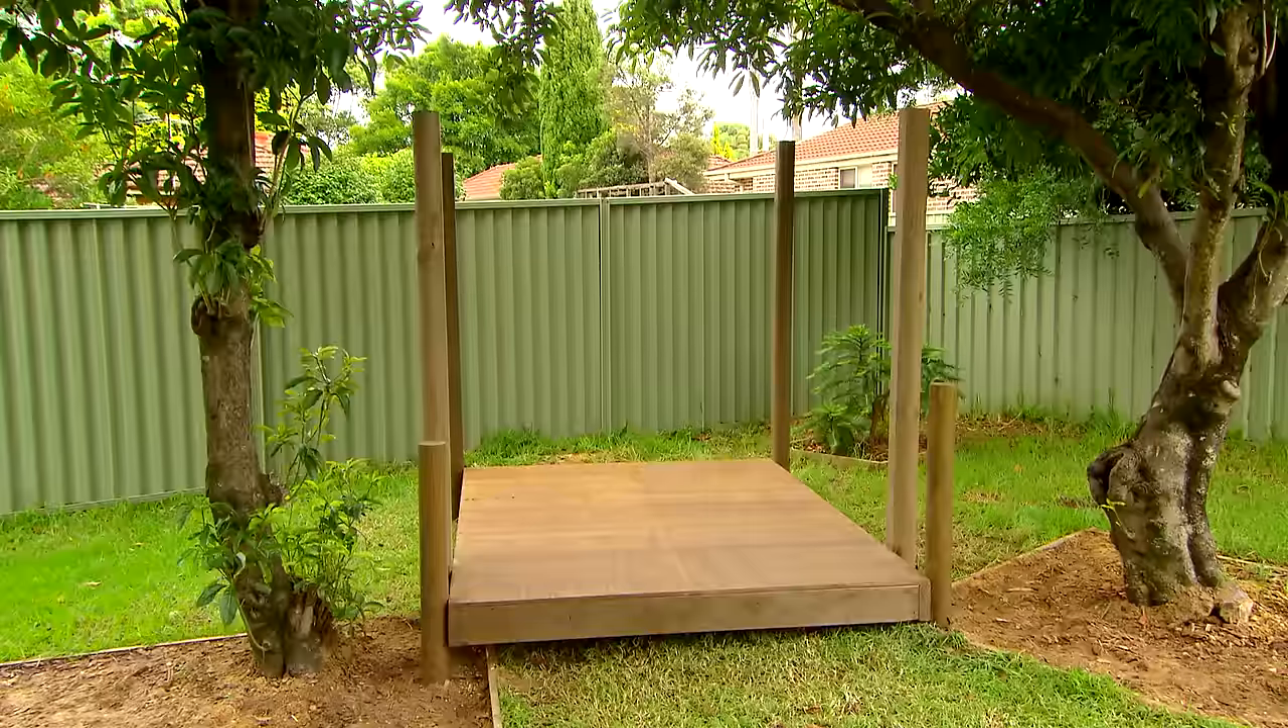Alright the floor is down on the cubby and stained so it's onto the walls.